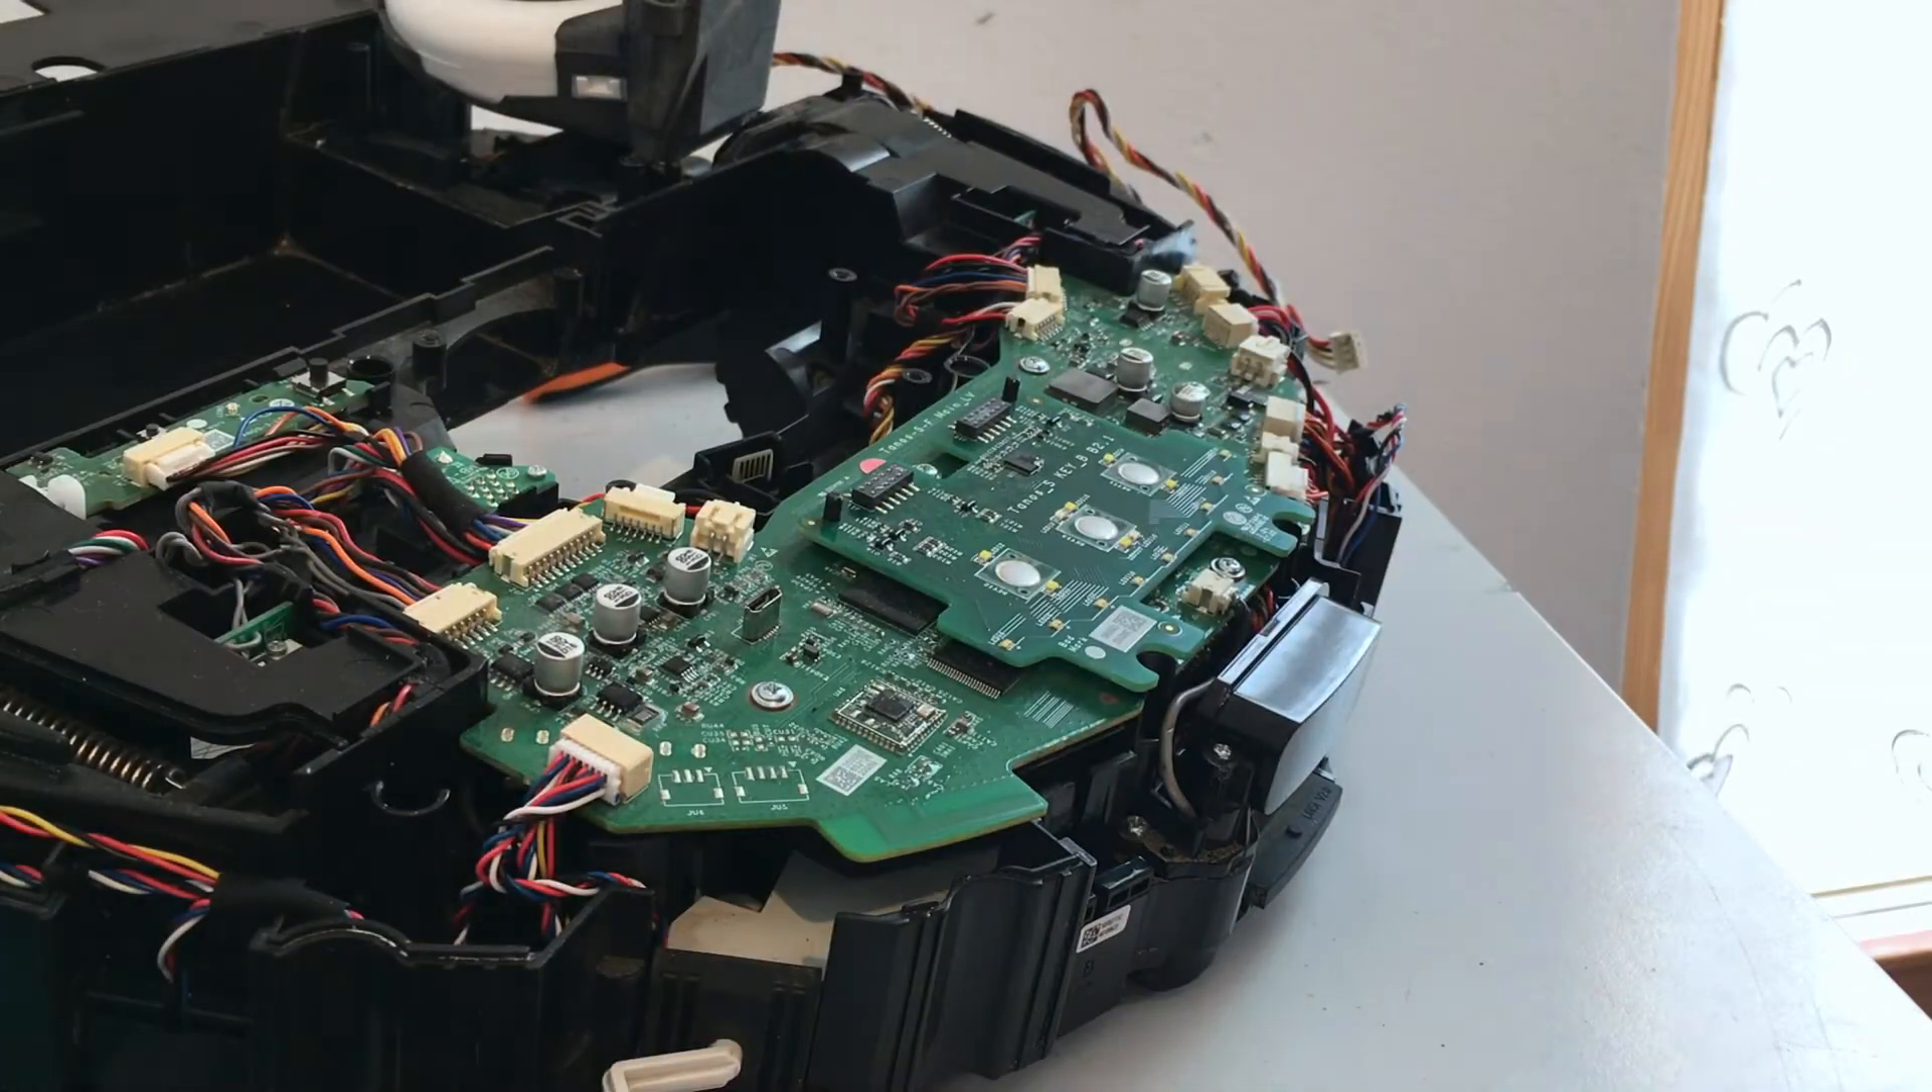Ho rimontato praticamente tutto ho lasciato da parte i coperchi superiori.